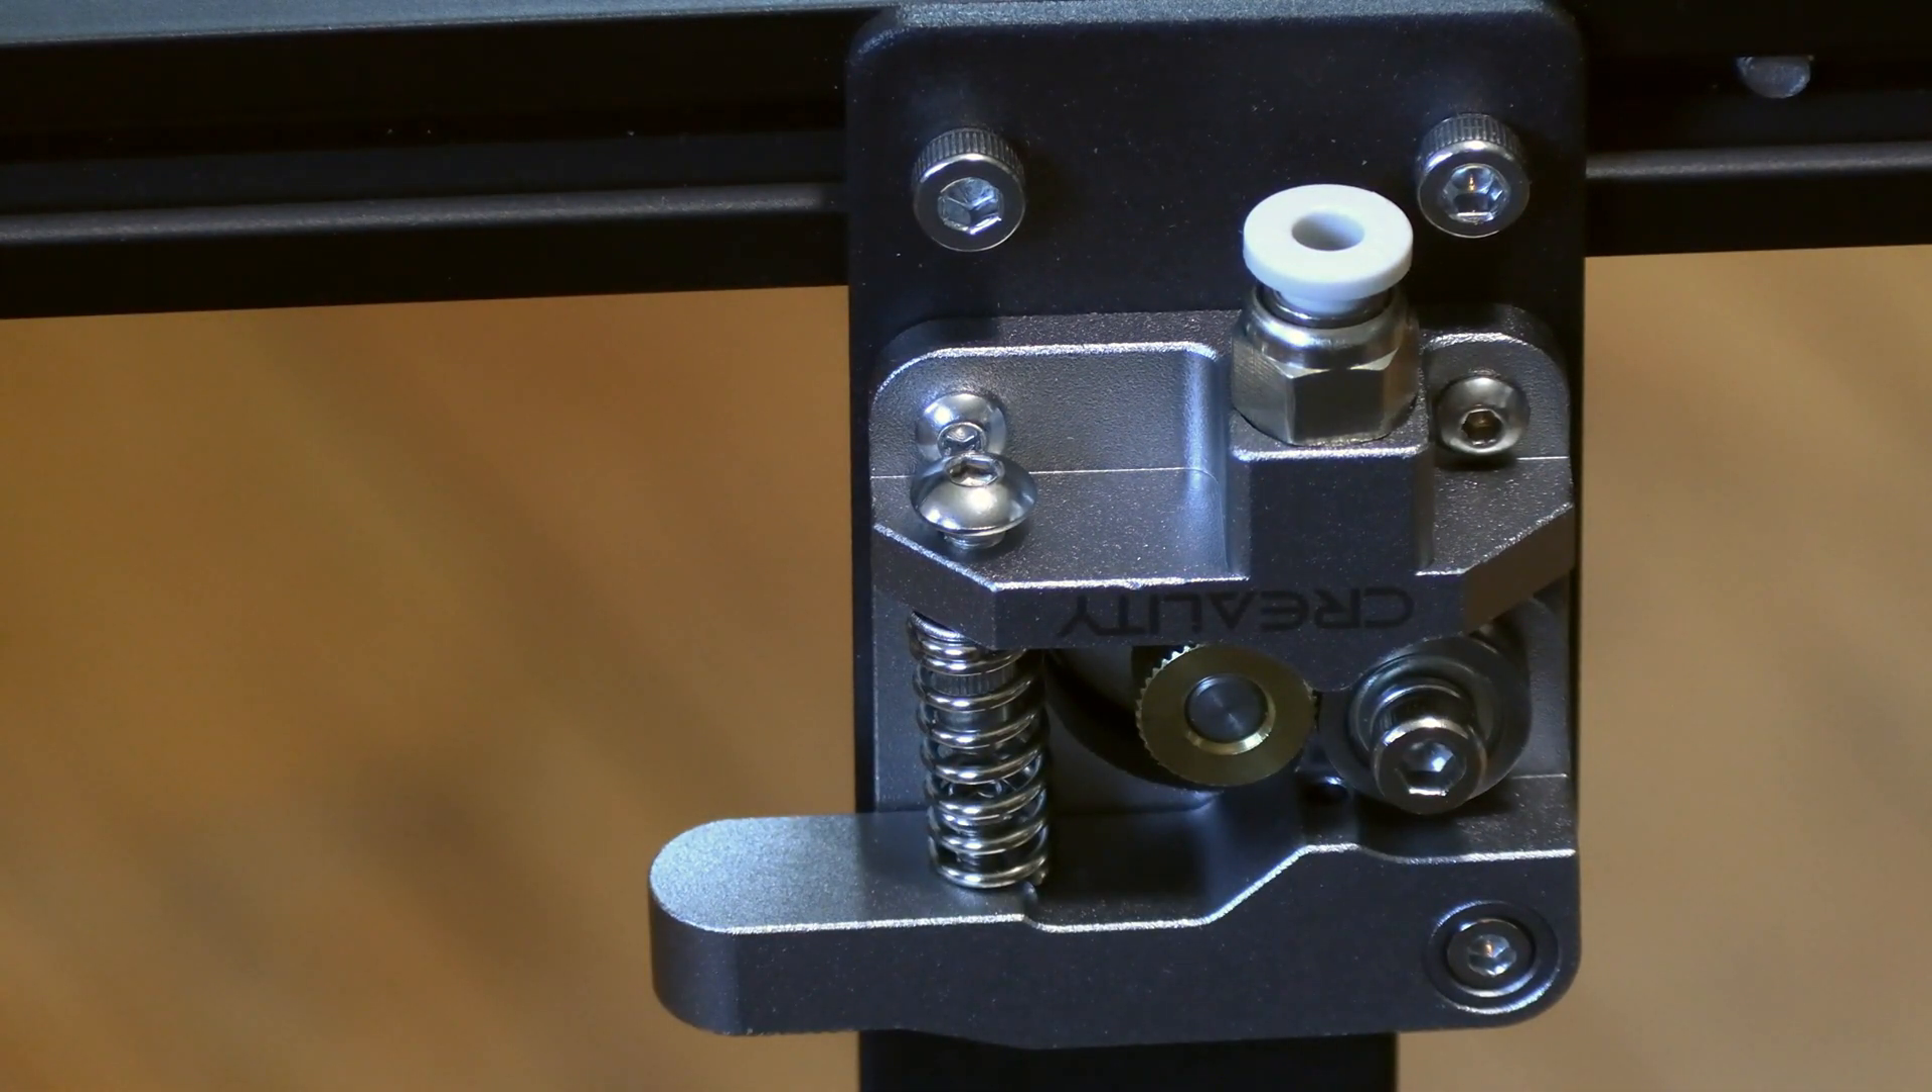And there you have it. The extruder is installed.